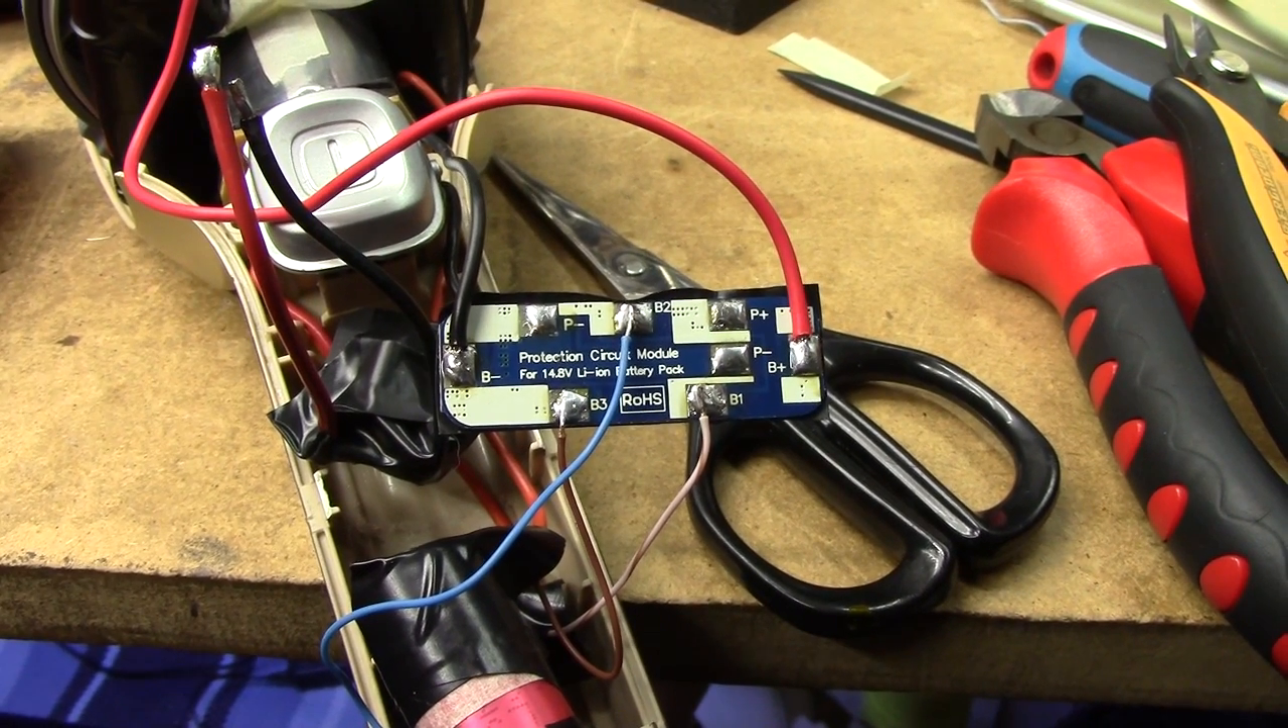And that's the BMS soldered up.